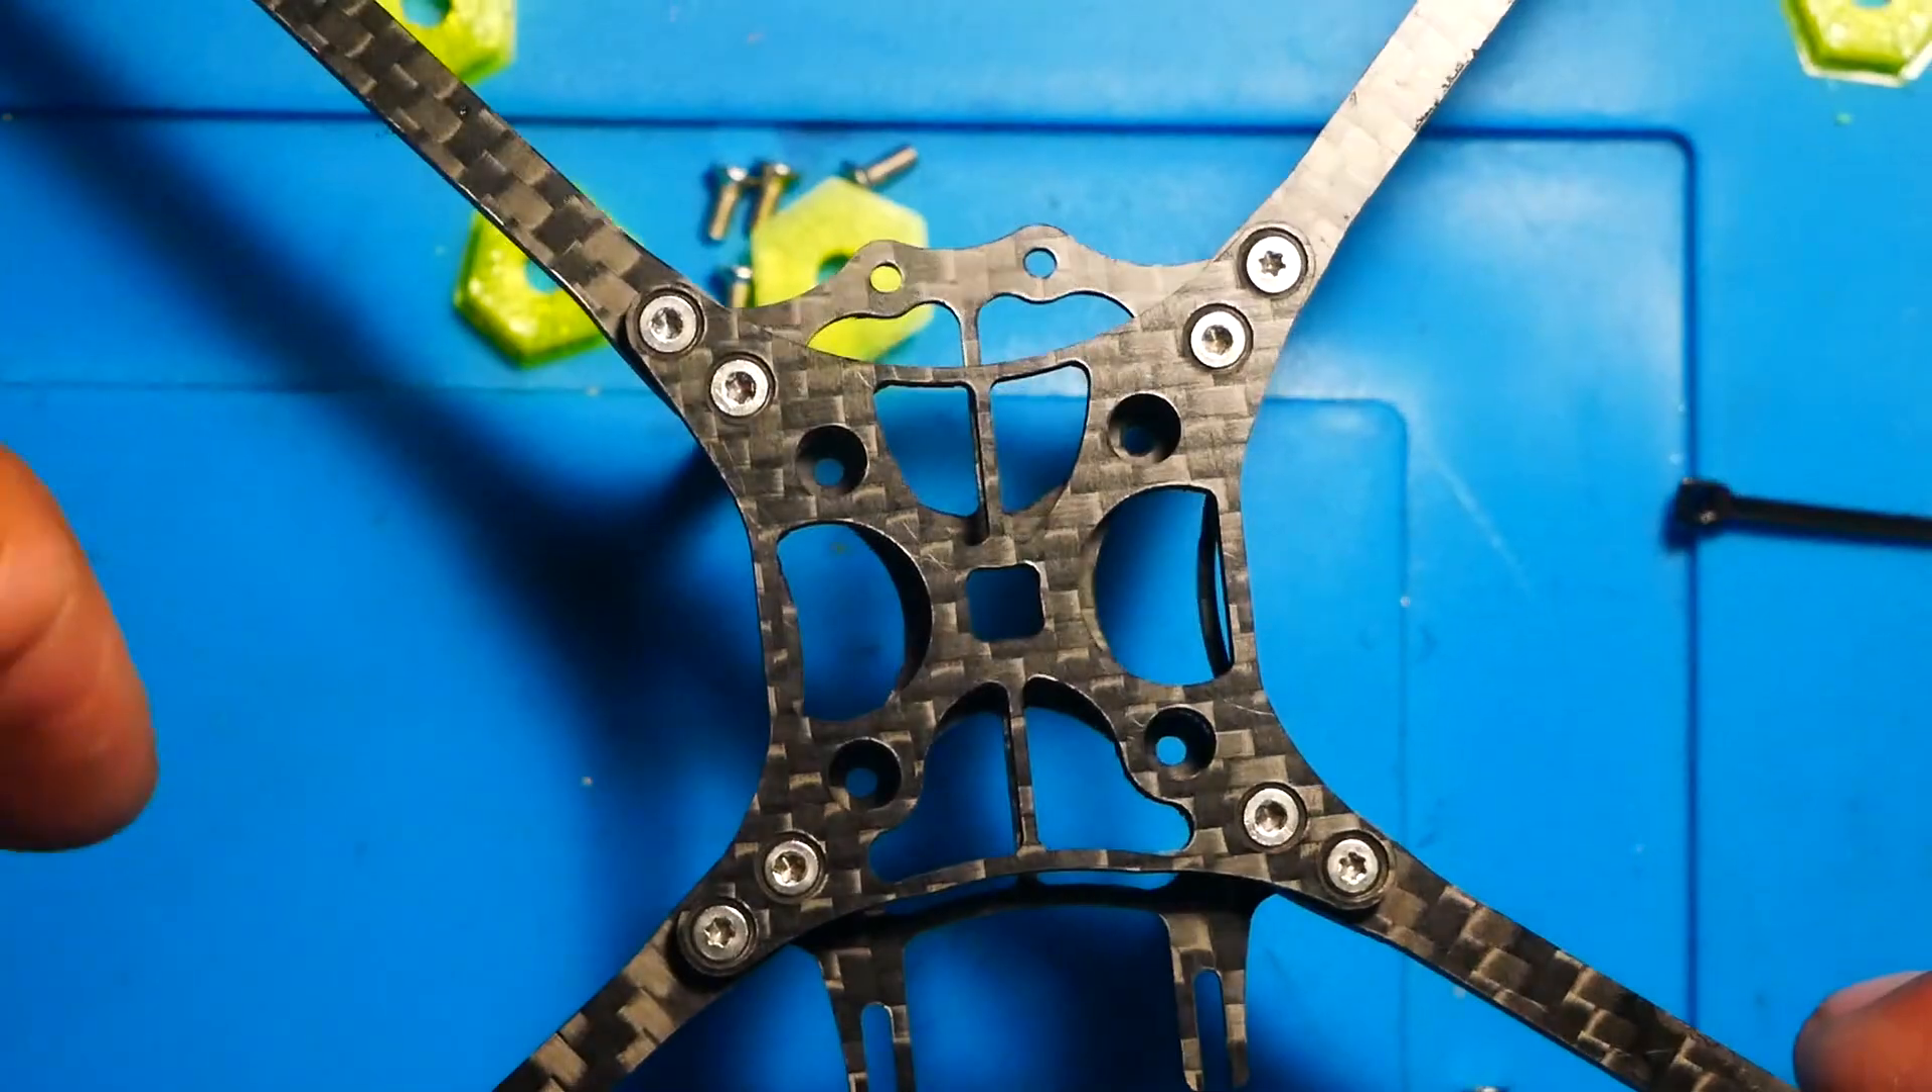Alright, and our last screw is in. I want to show you guys. So there's all your screws in, ready to go.